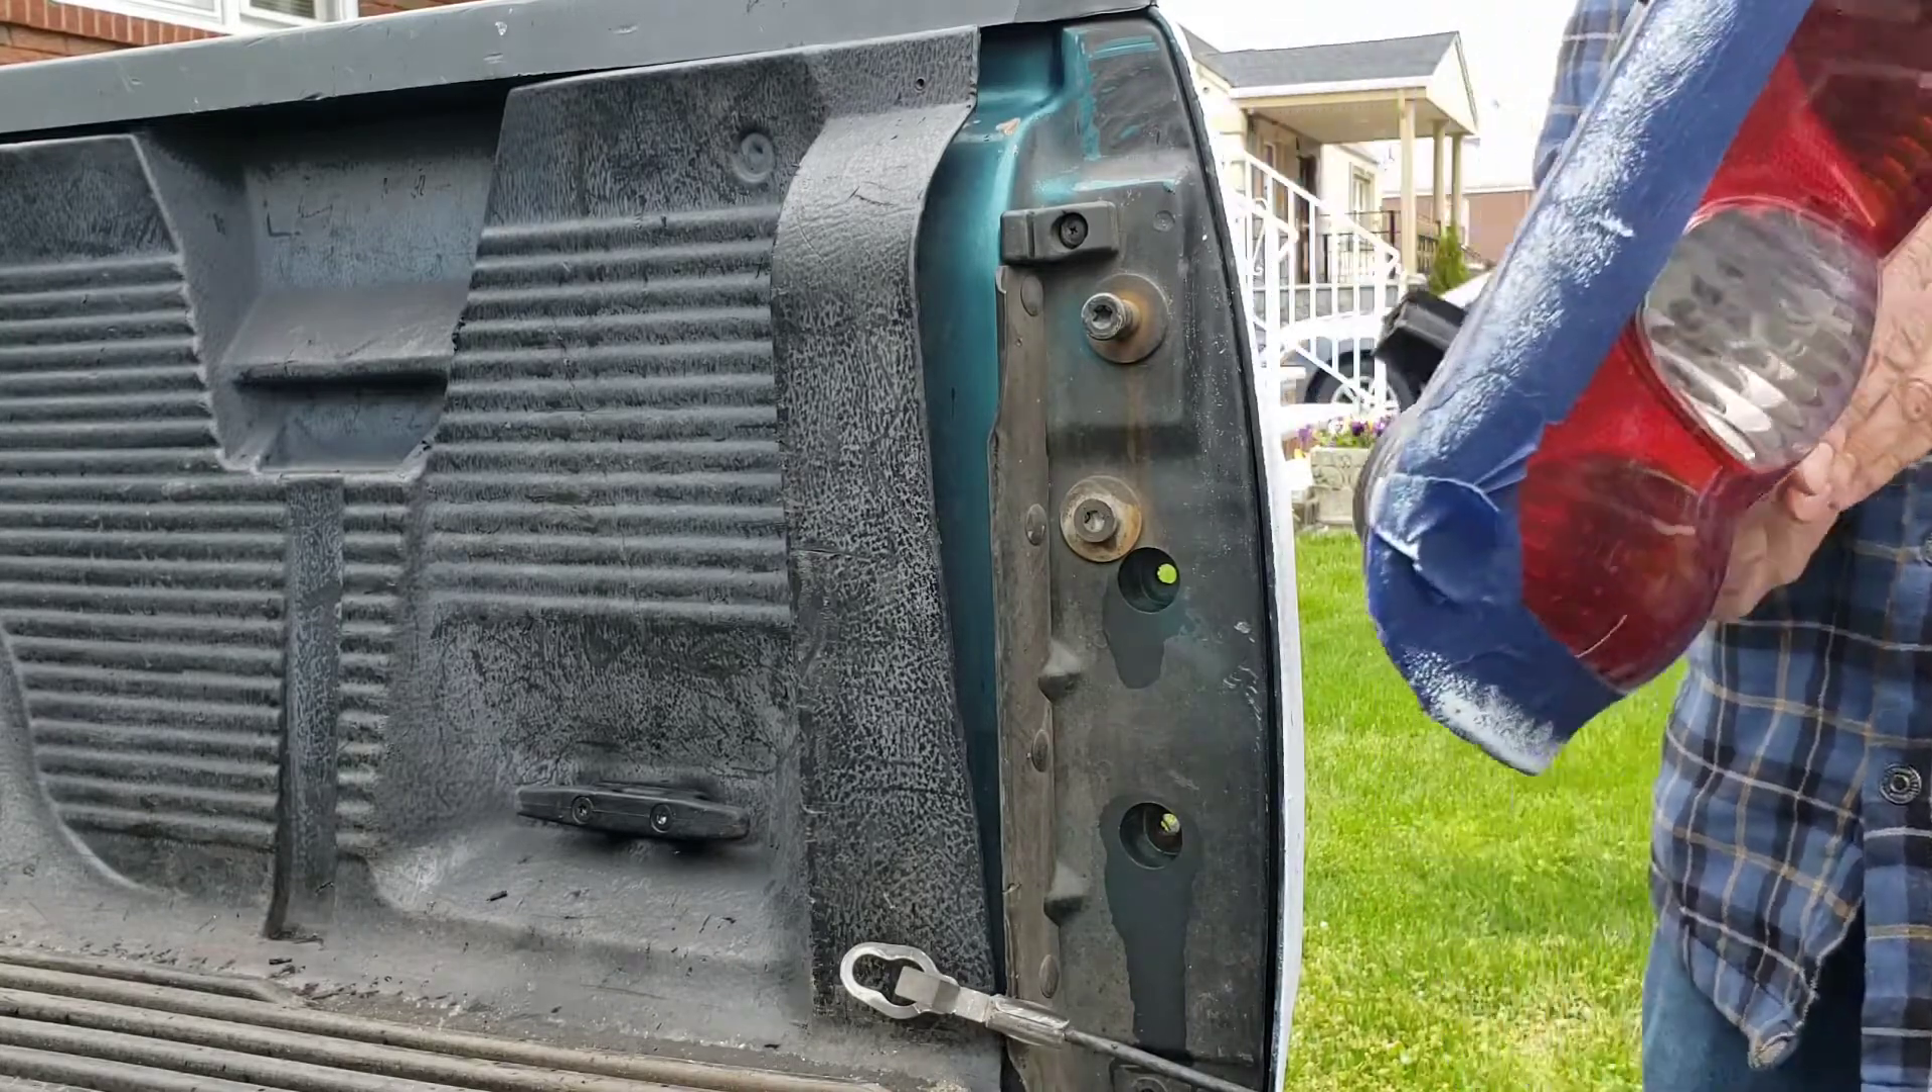Tail lights out. Good to go.